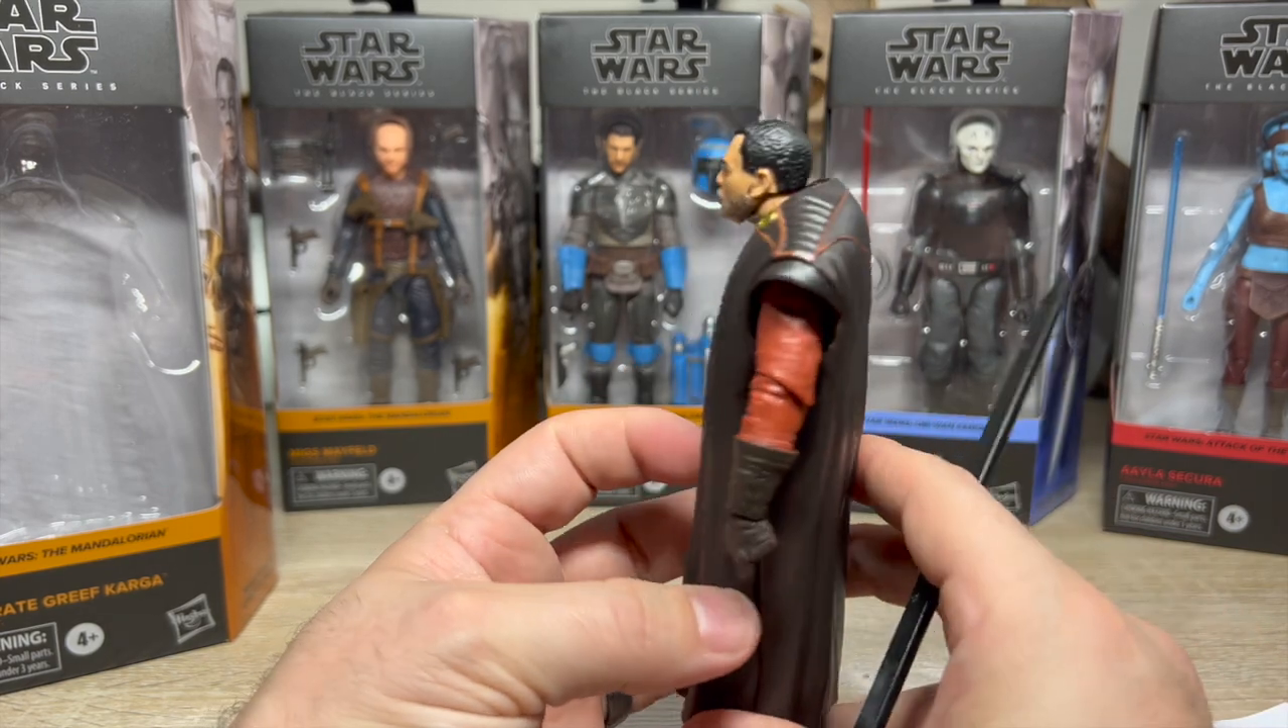The rubber does like to sit up a little high giving him kind of a hunchback look.